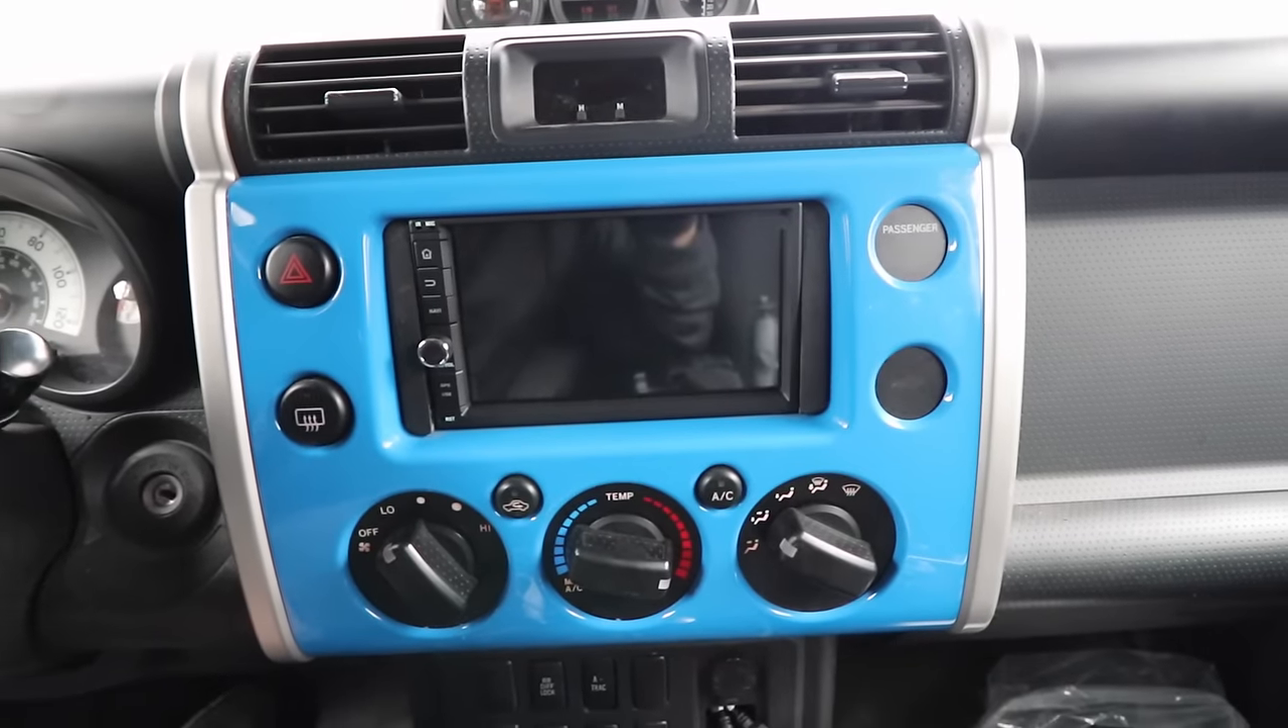Okay we got the stereo fully installed.